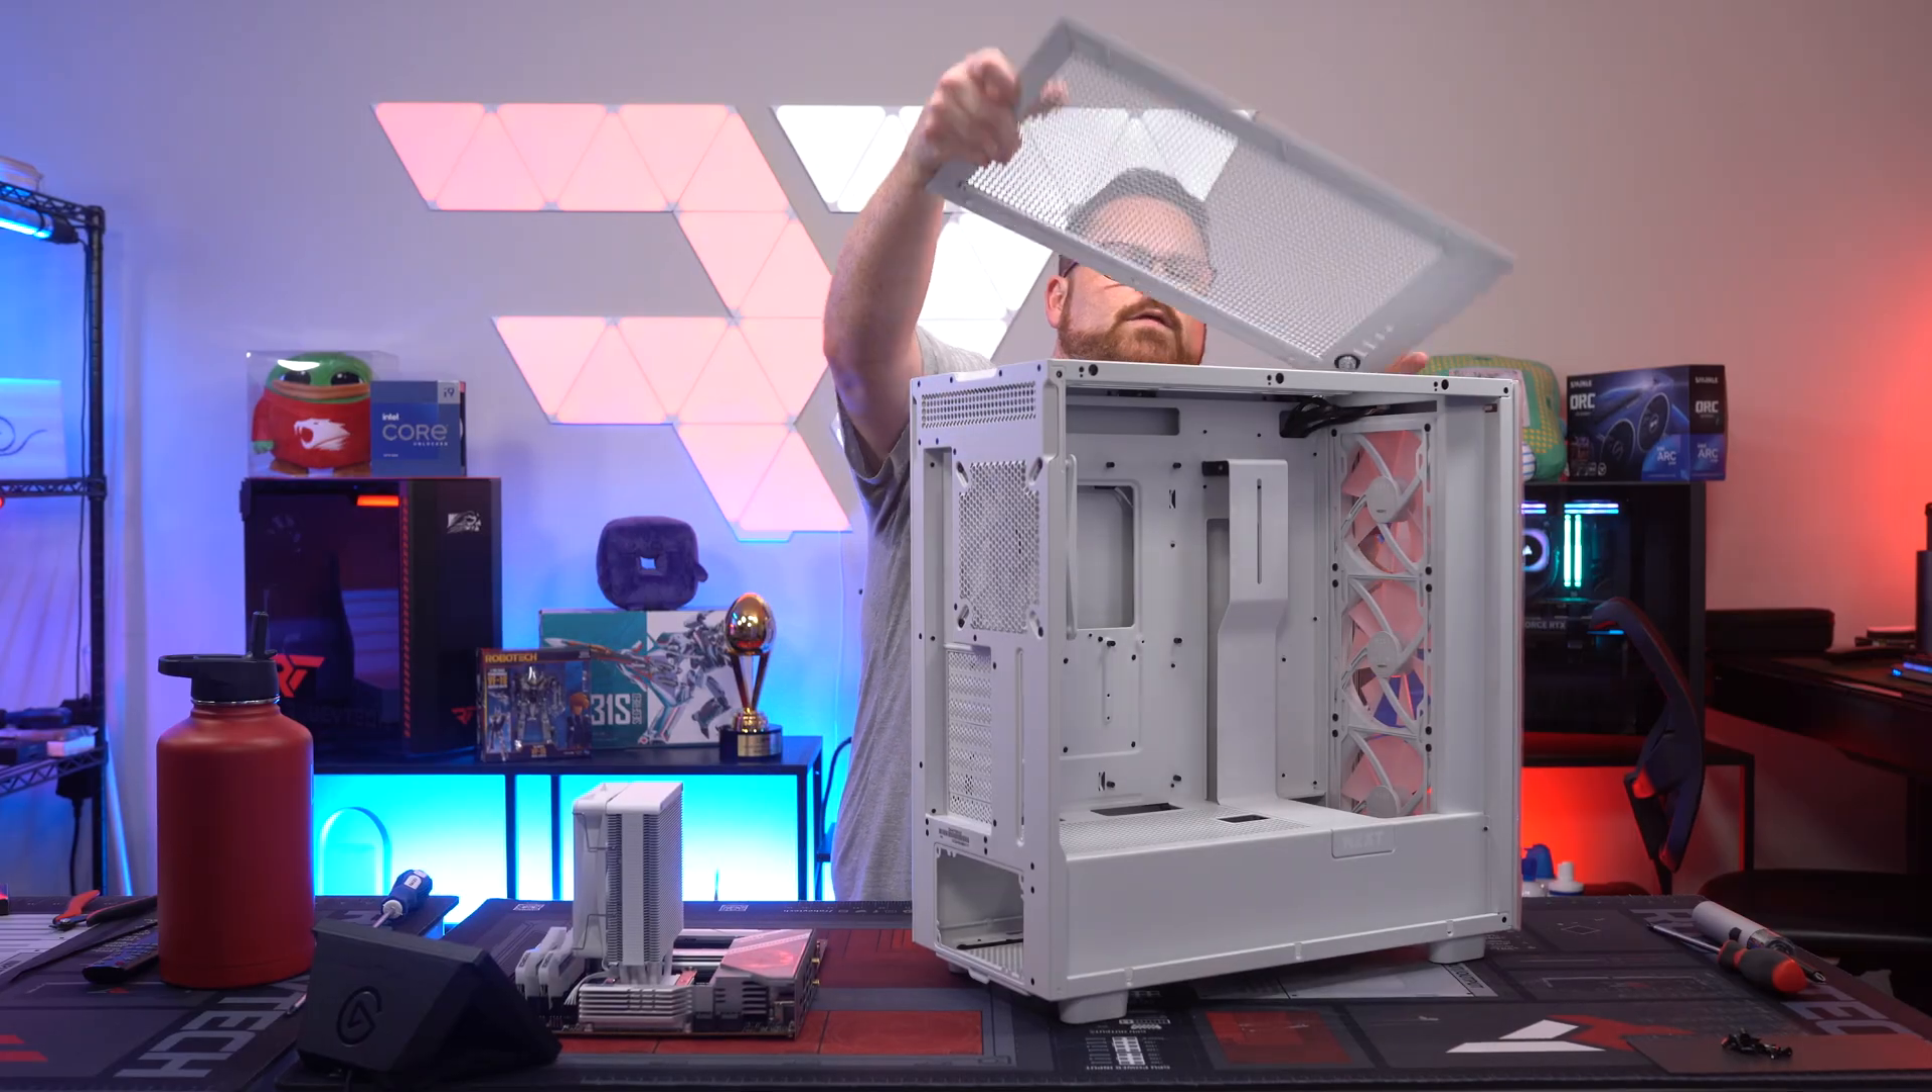There we go. There we go. Case is stripped.